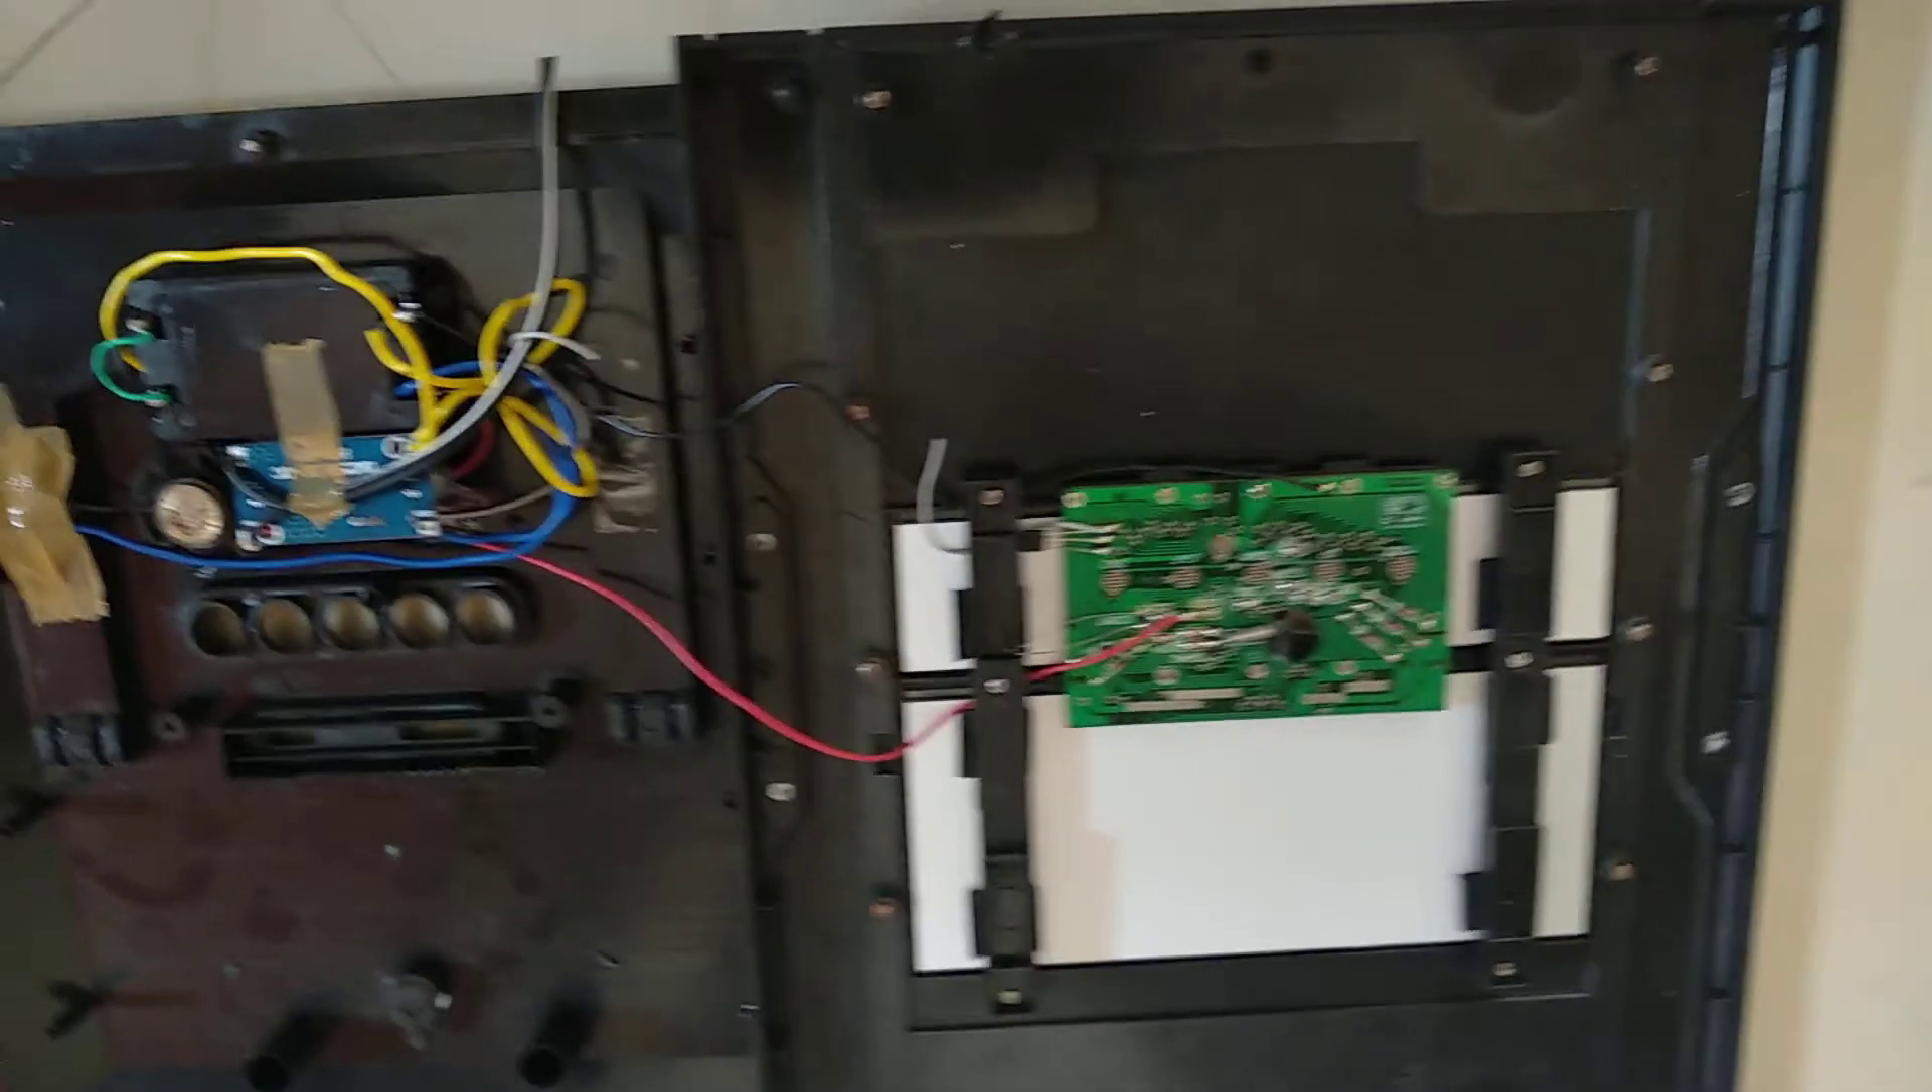As you can see I have opened up the digital wall clock.